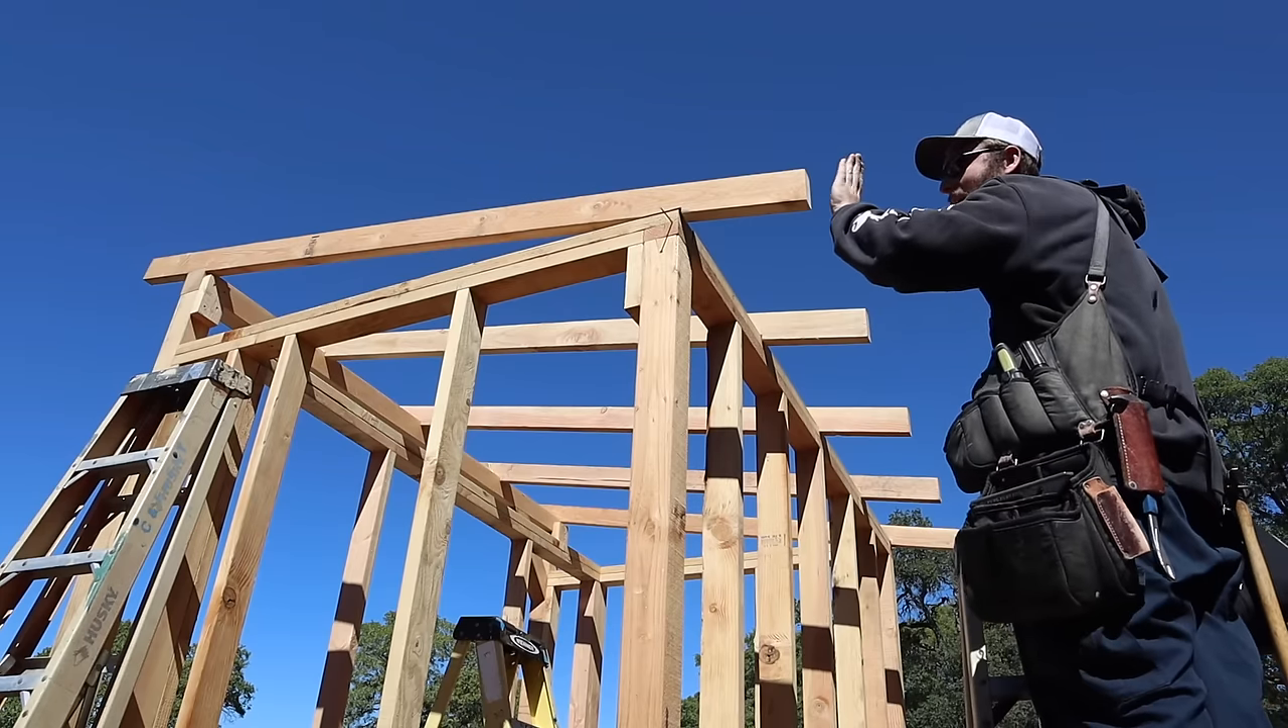So we got the joists up but we're not finished yet.